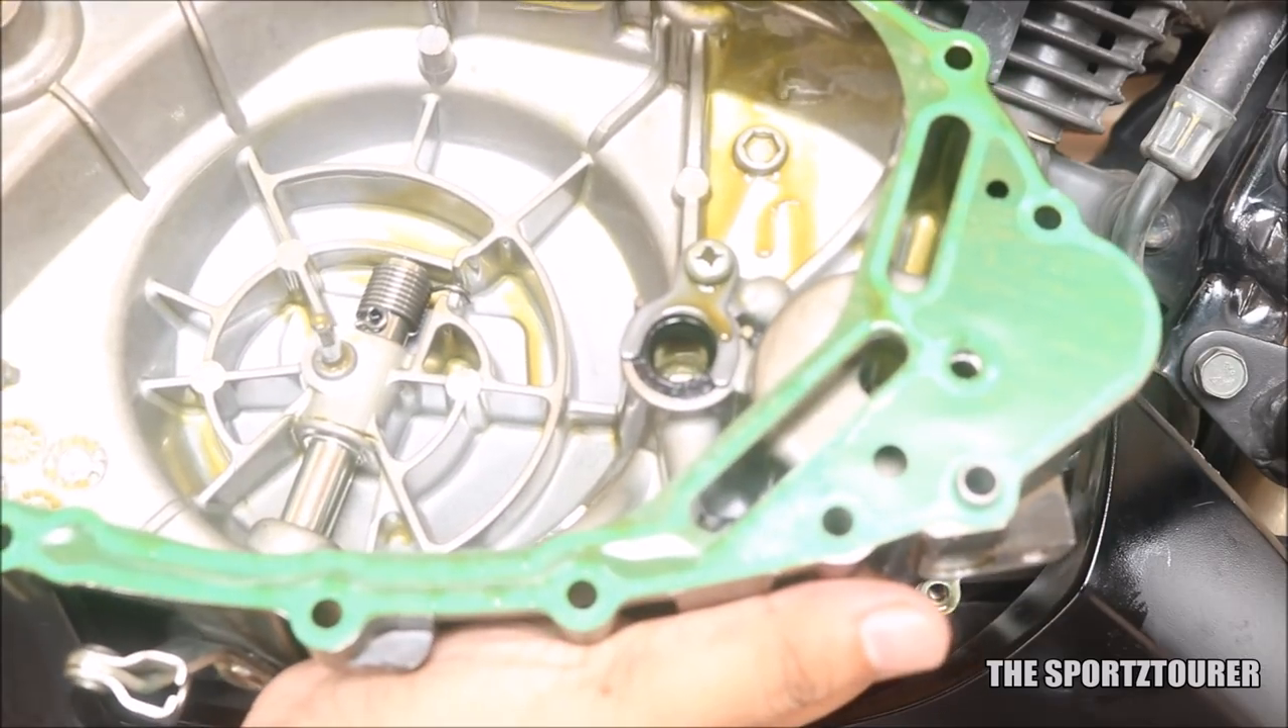Finally the clutch case is out and here you can see the spring and the double pin.